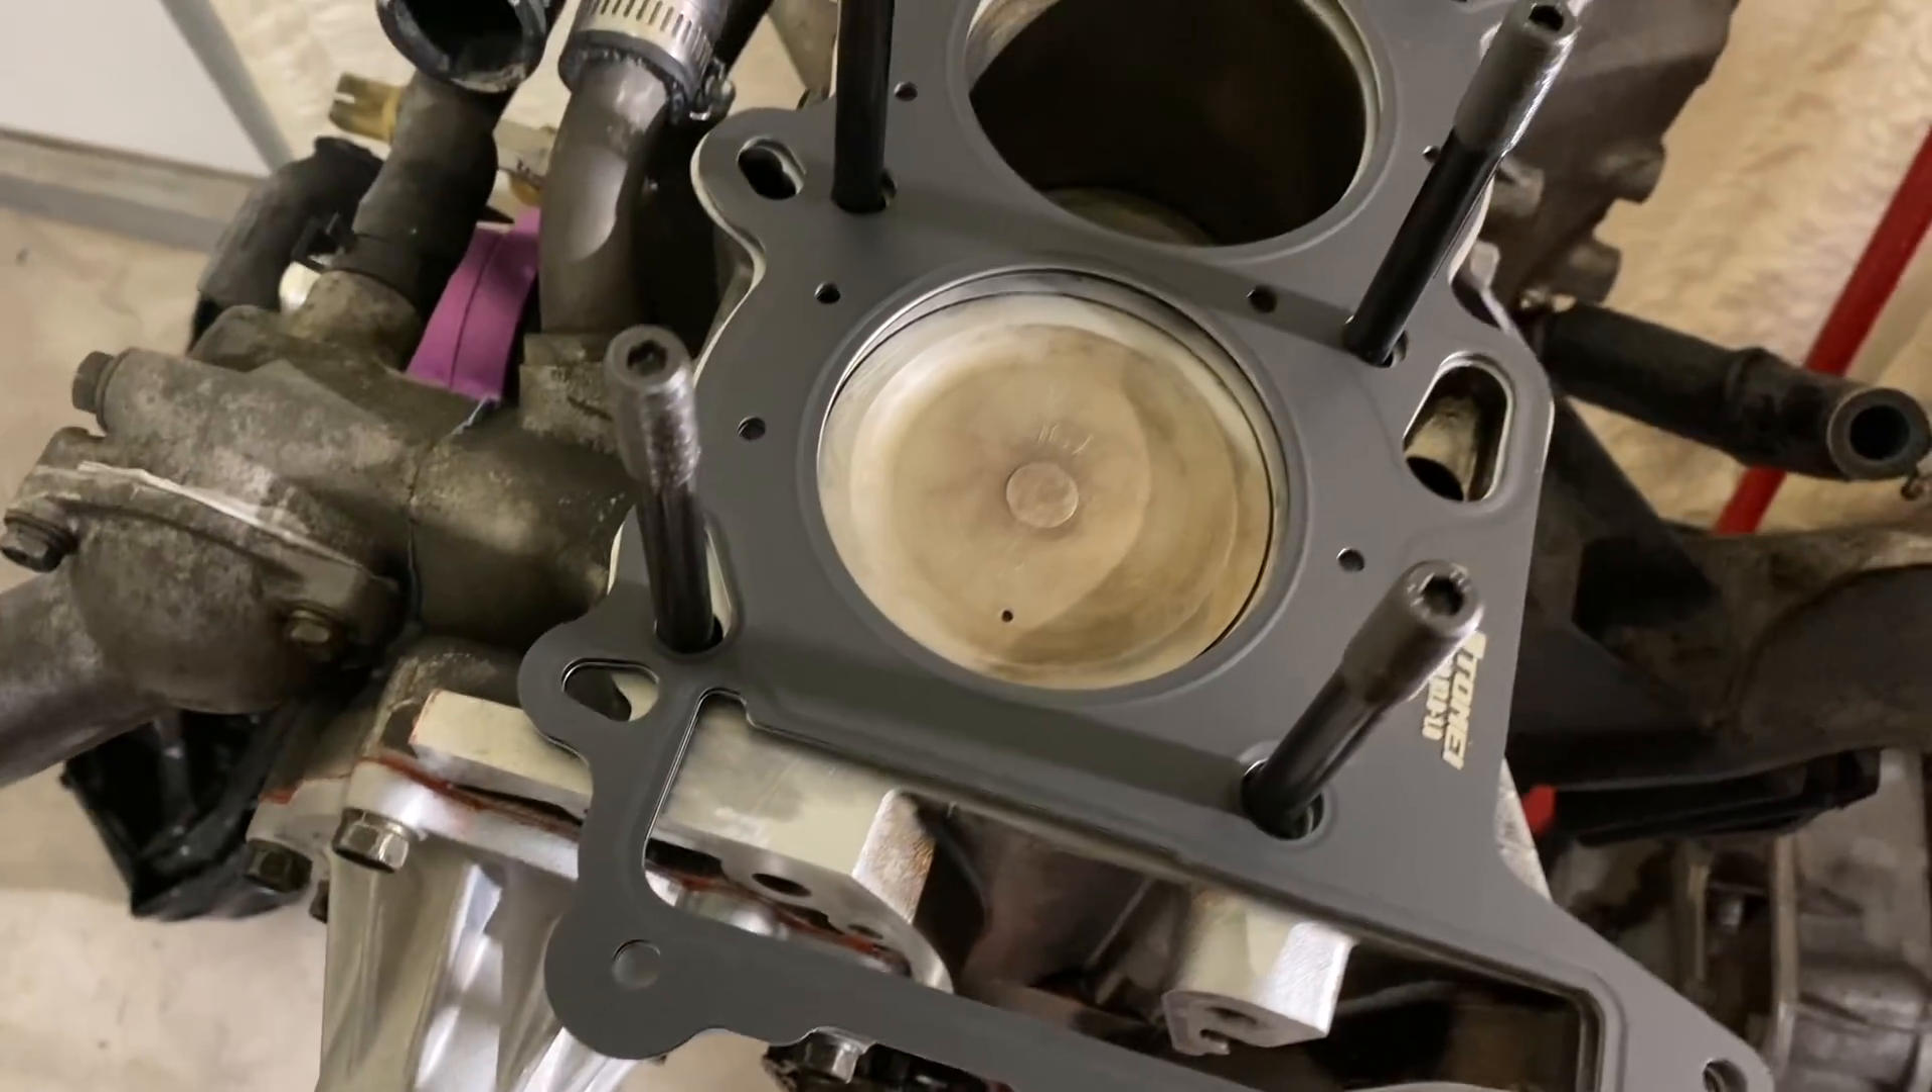Okay so the head gasket goes on there perfectly sits in there nicely and everything right there.